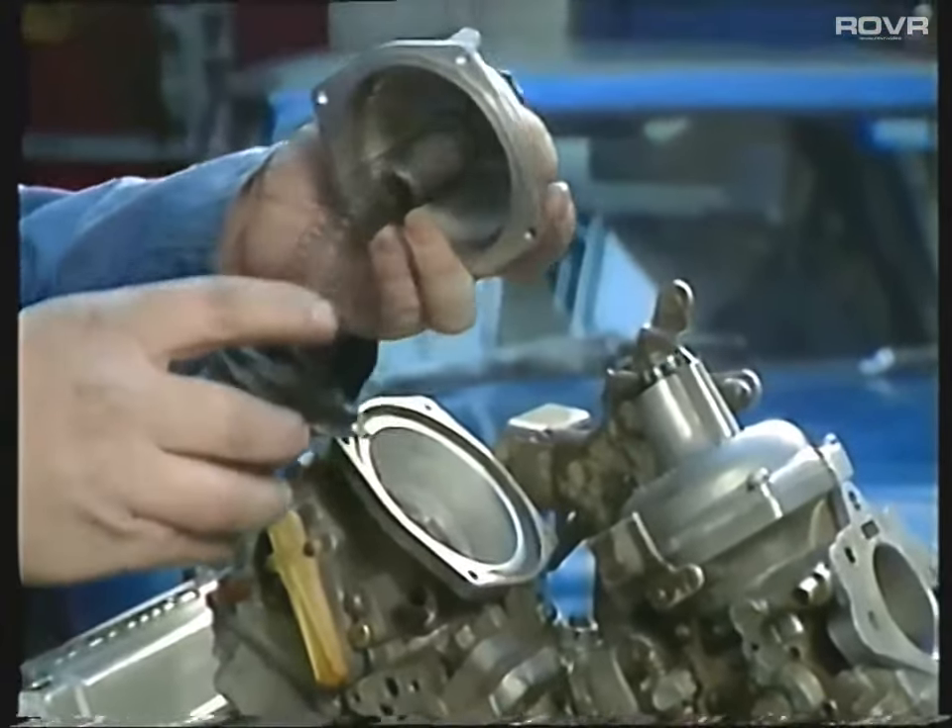With the four screws removed from the top of the dashpot, we can remove the complete assembly.